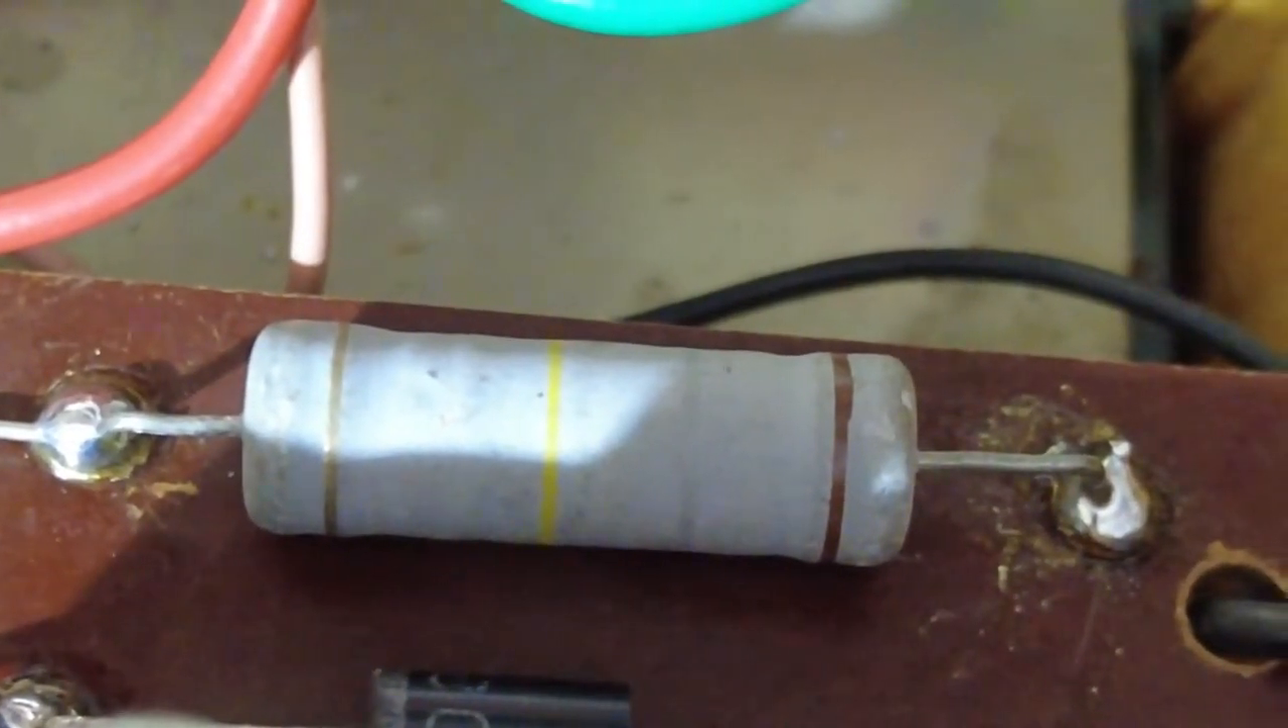So i've put 180k resistor in there which is what should be in there.